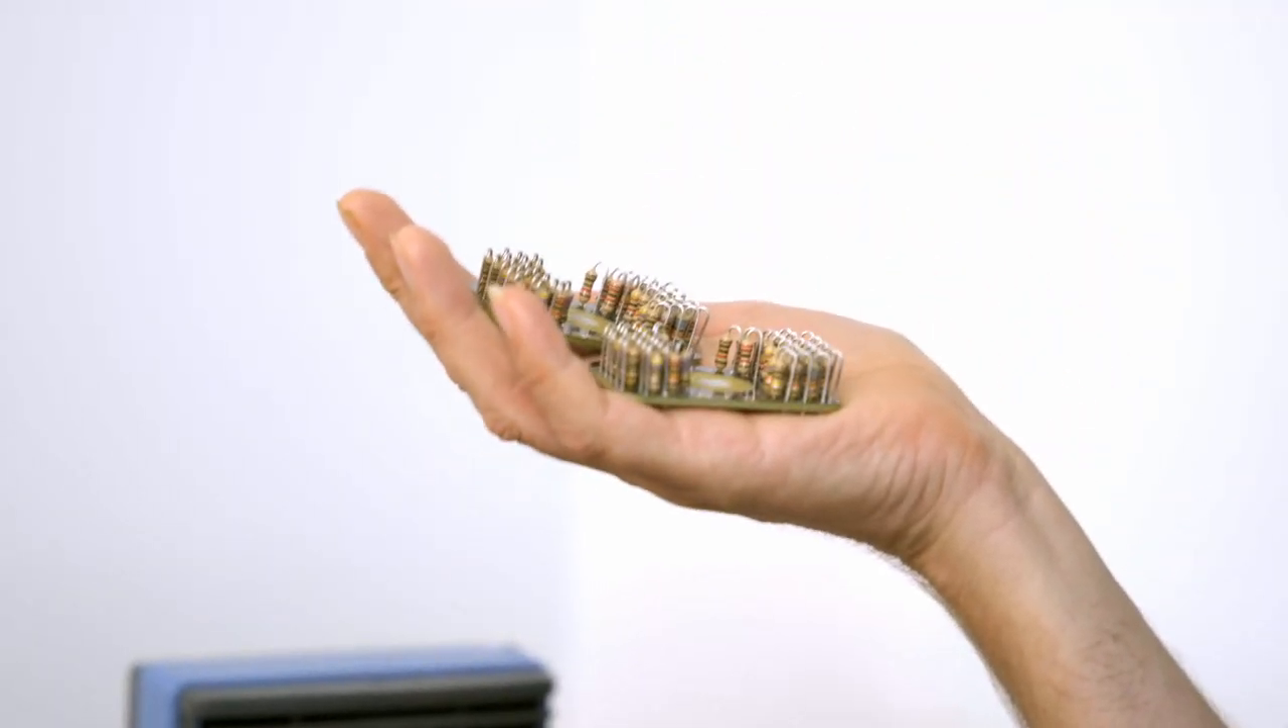Okay, so we have now got our populated jumbo boards, full of our wonderful Audio Note non-magnetic tantalum resistors.